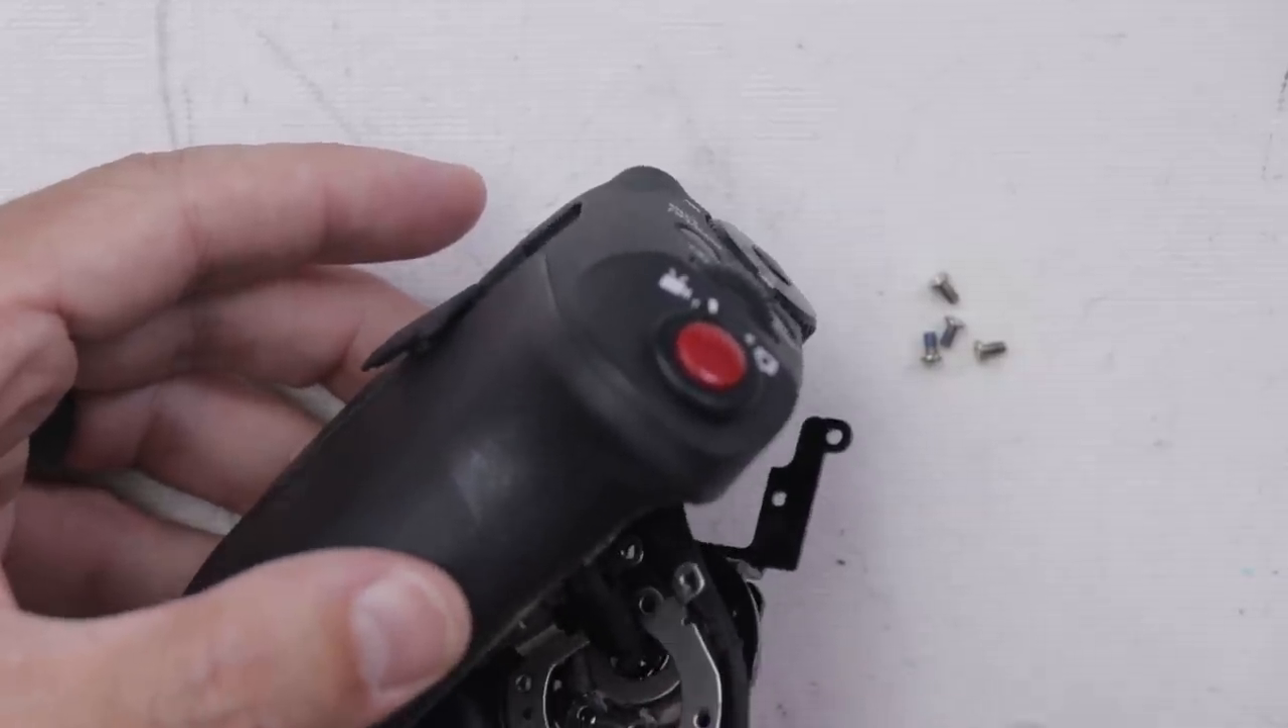Now I've gotten four screws out. One, two, three, four.